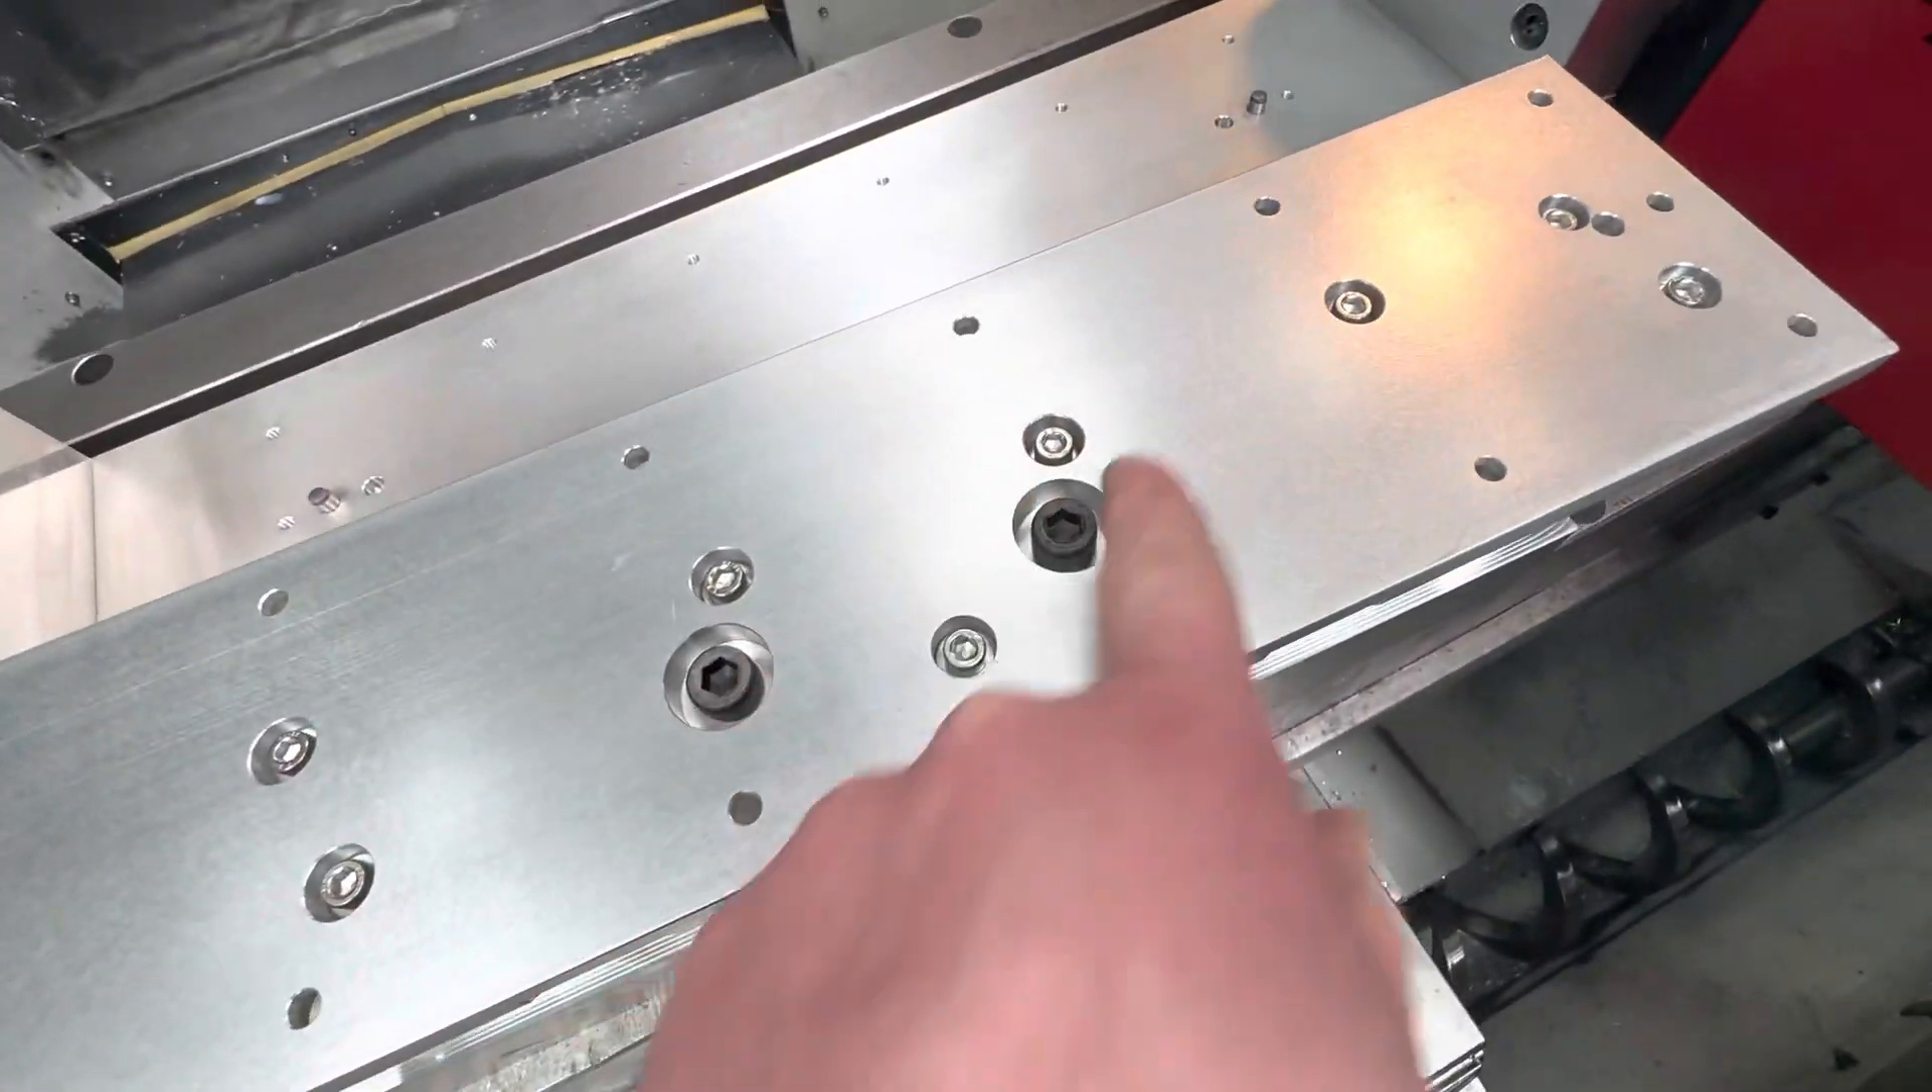Okay so as you can see we've got our m6 cap heads in and then we've got two m10s in there.